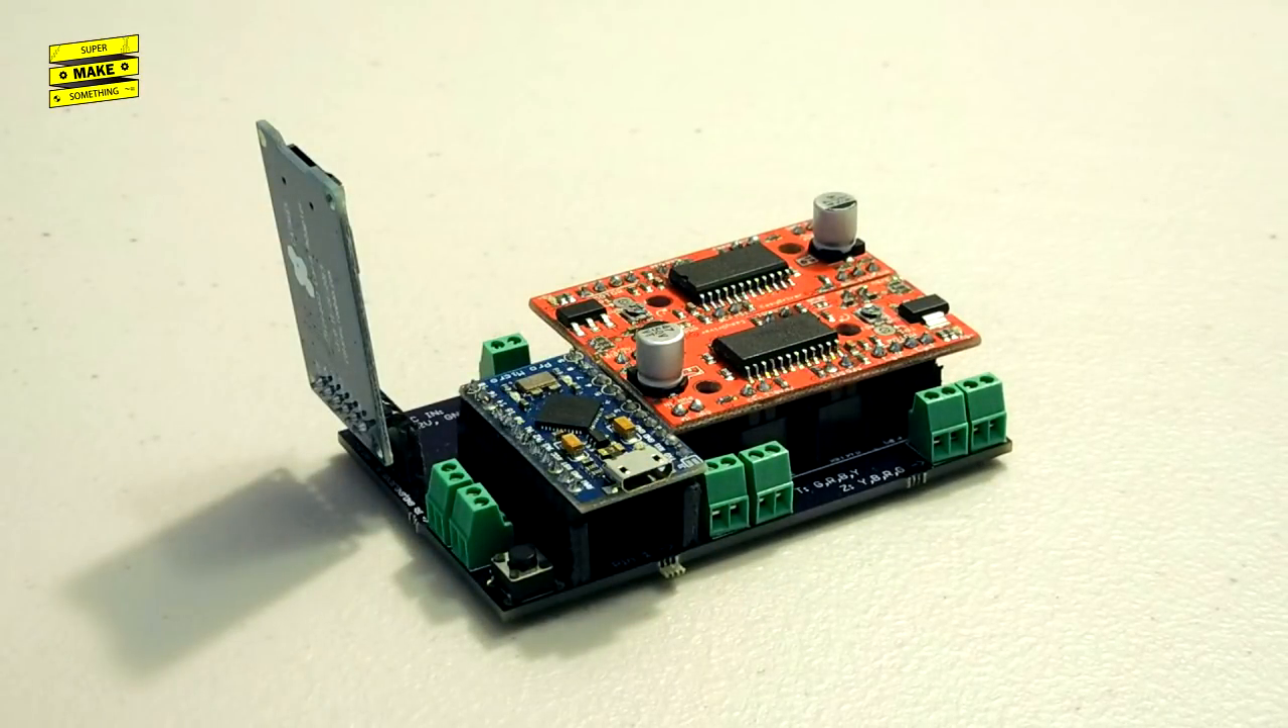Once the LEDs on the microcontroller finished blinking, indicating that the code had finished uploading to the Arduino, I disconnected the USB cable and reinserted the microcontroller into the female headers on the circuit board.